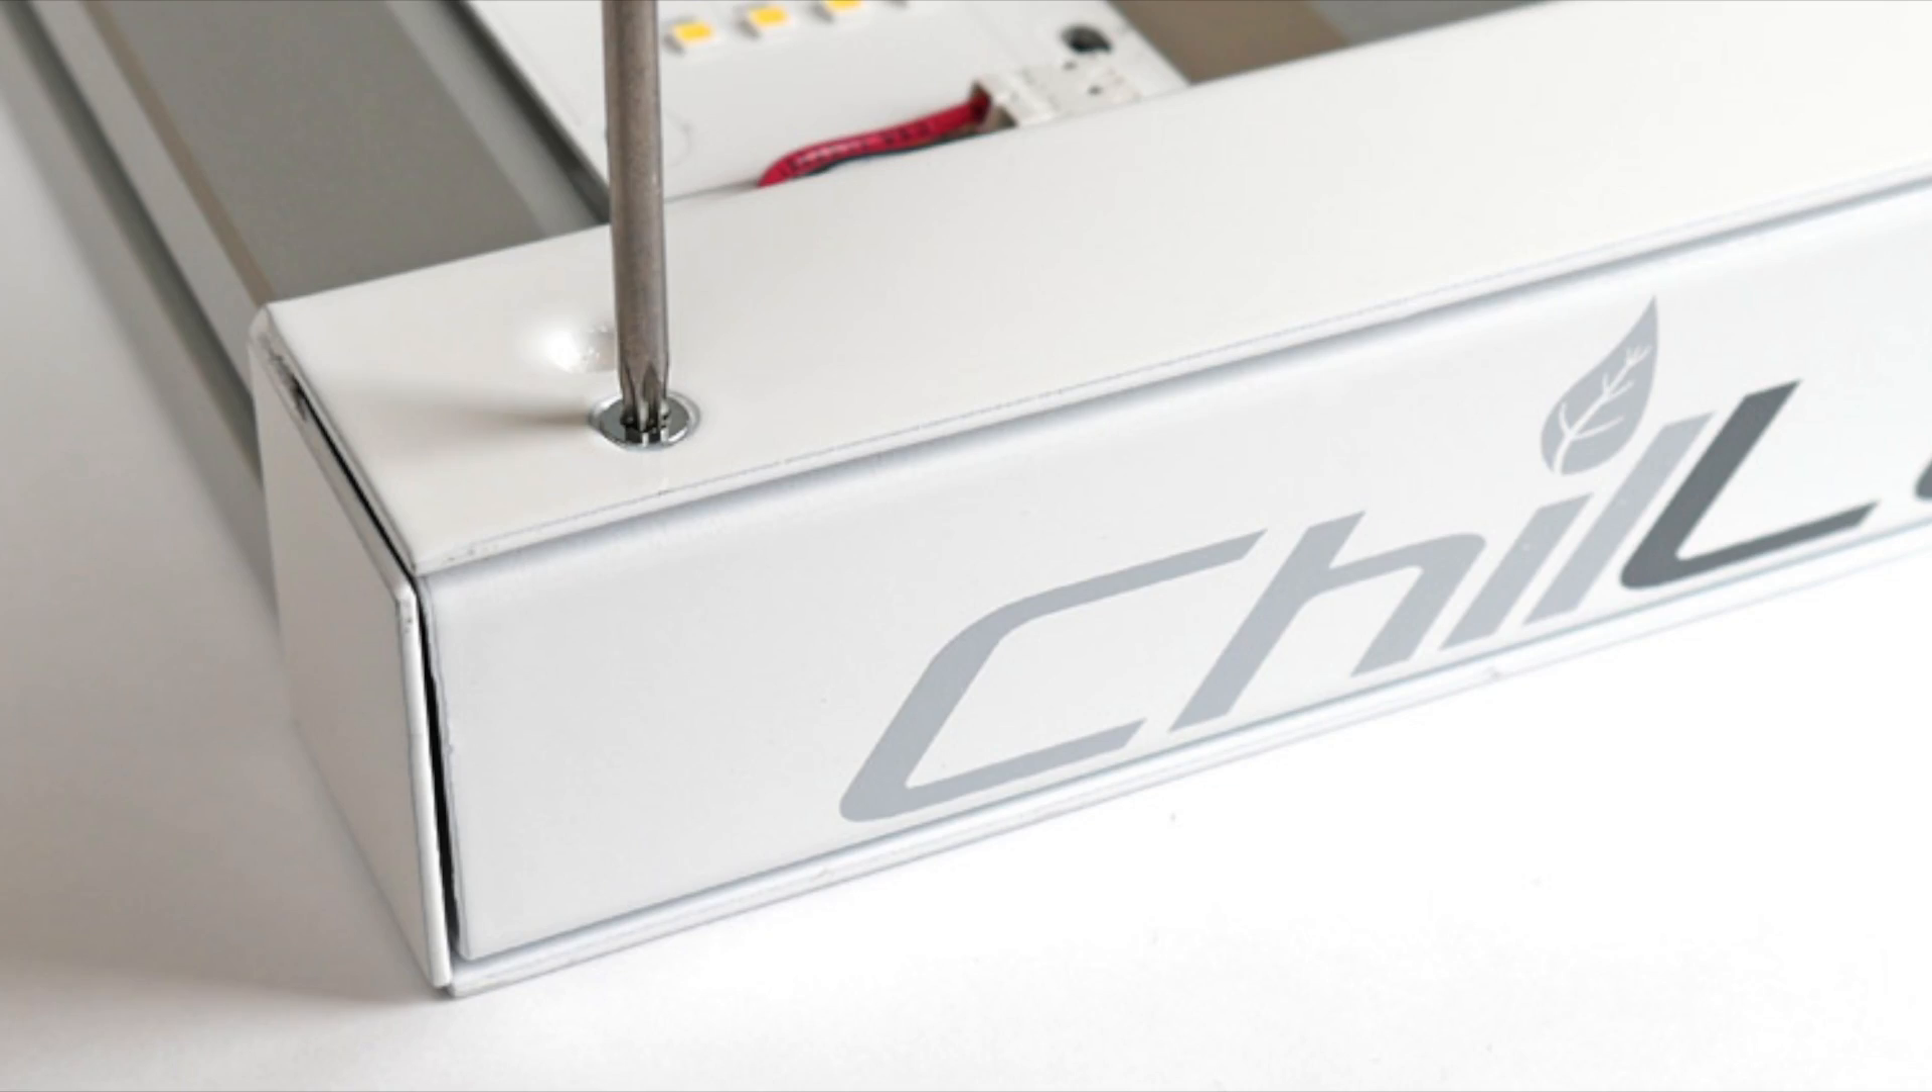At this point I put on the cover for the u -frame.